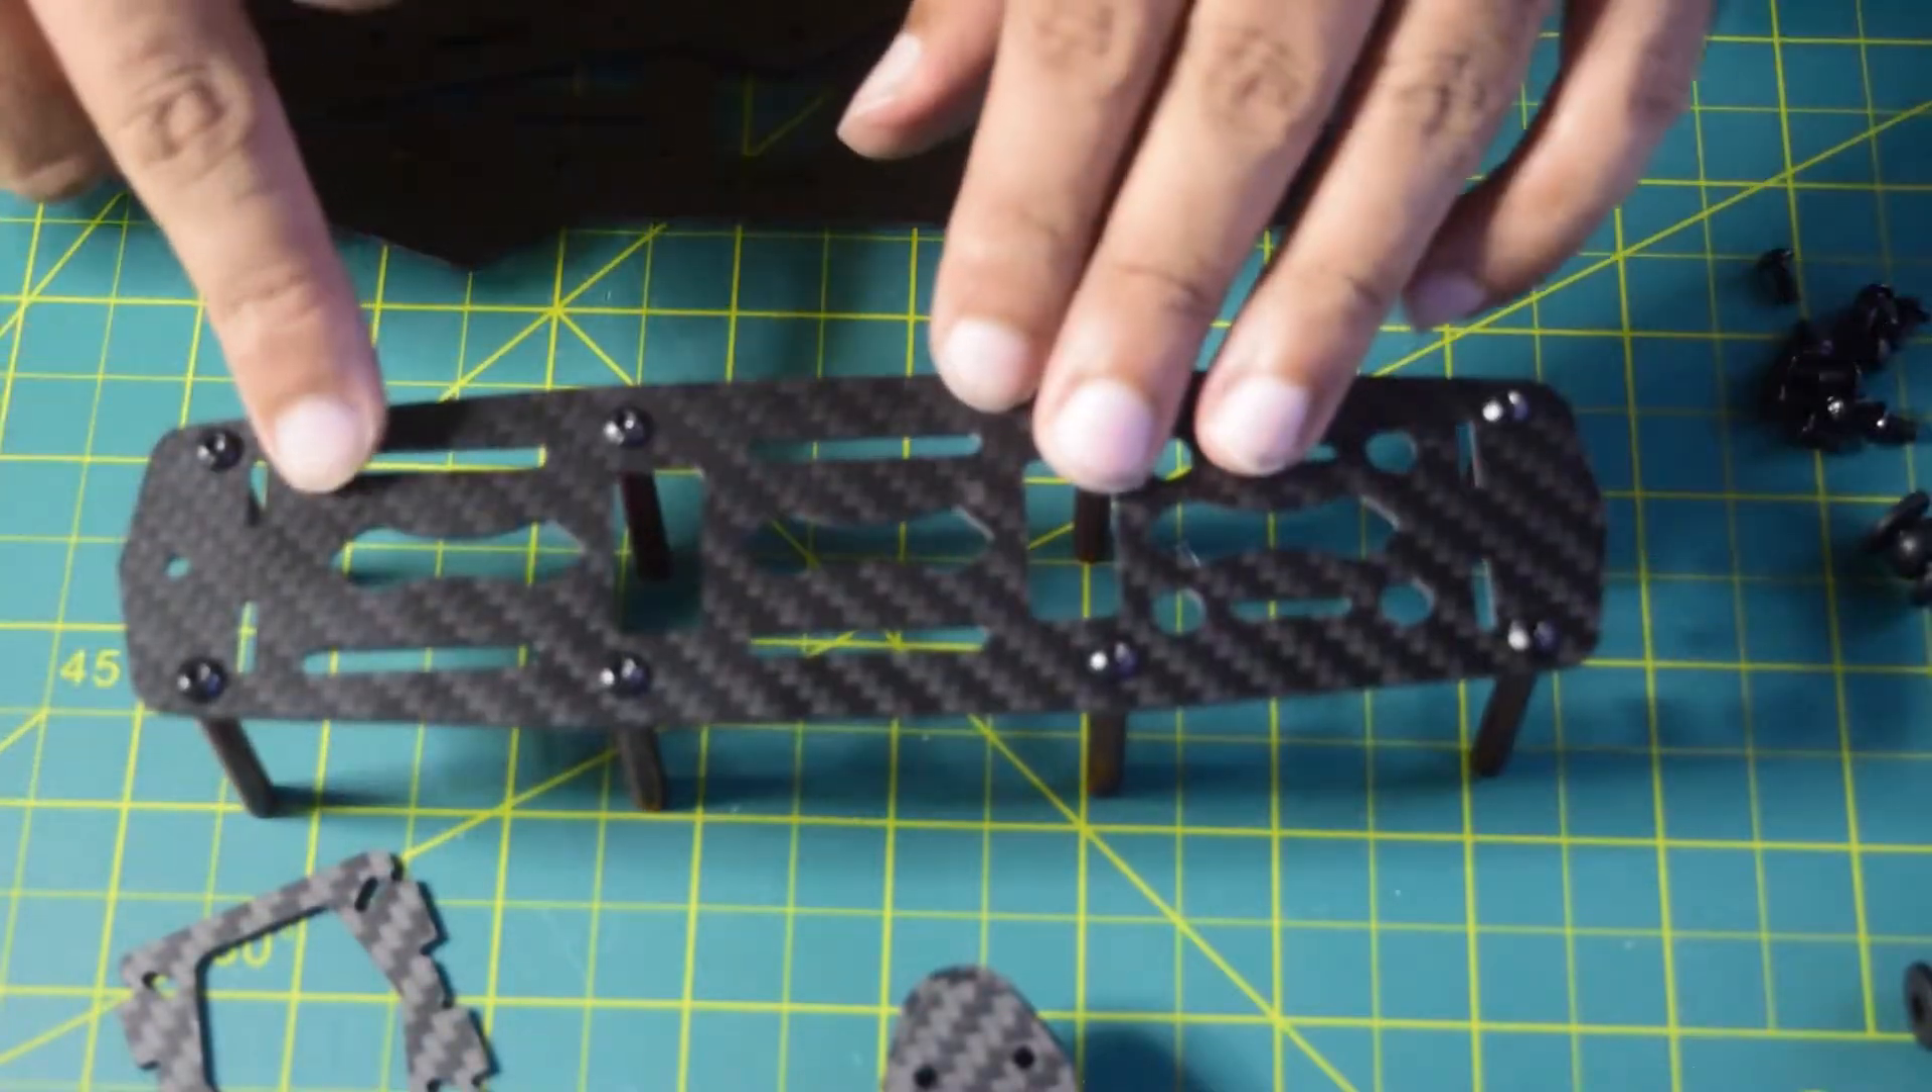So here you can see guys my all eight standoffs are now installed.